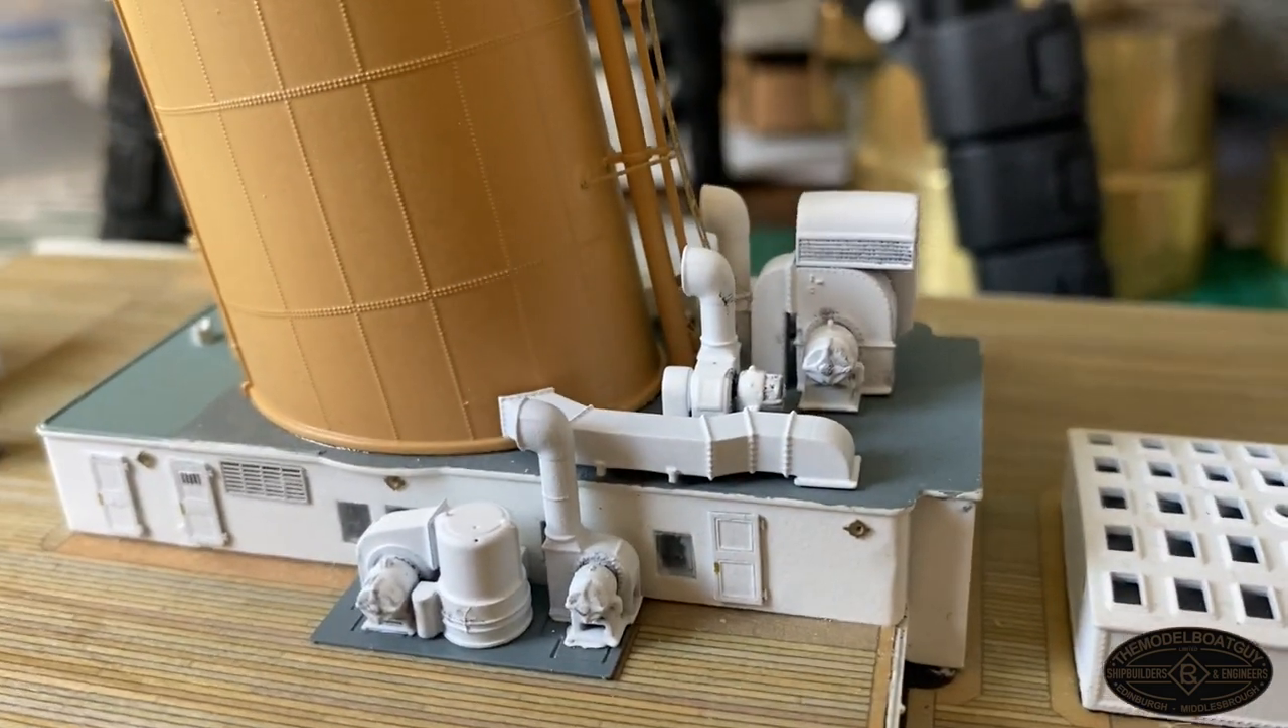So, that's all the ventilators in.